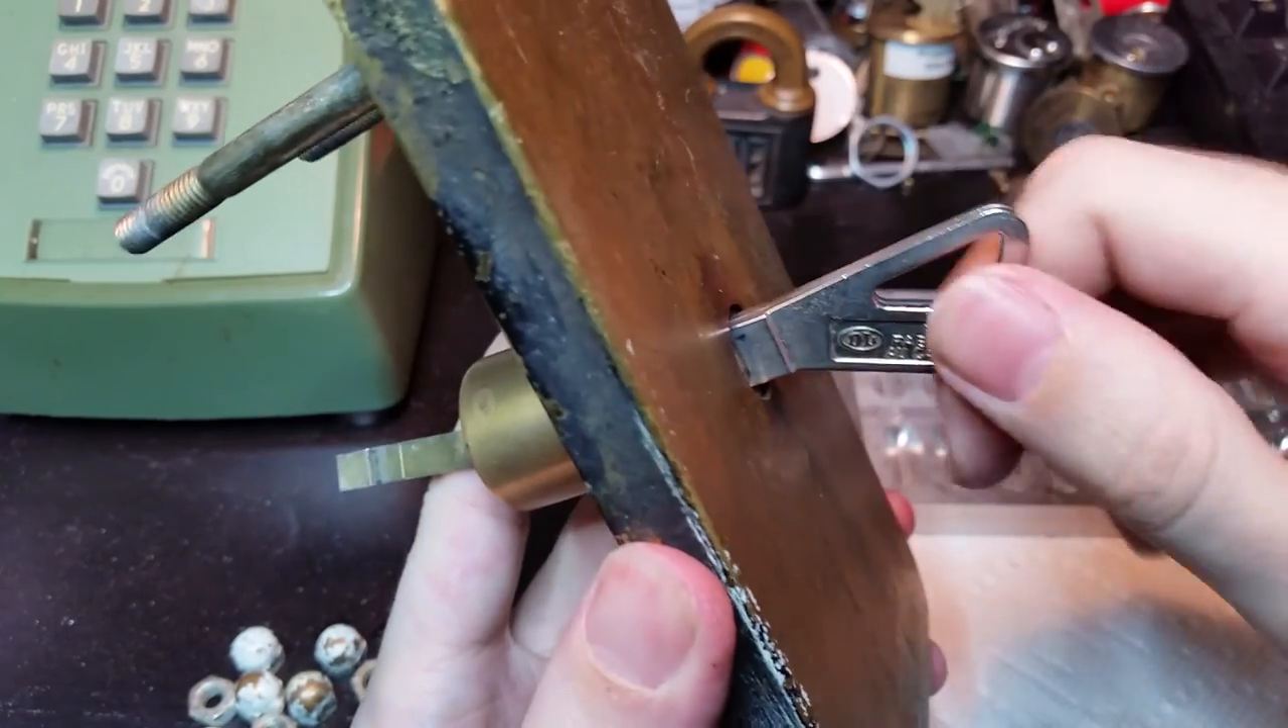The key is in.